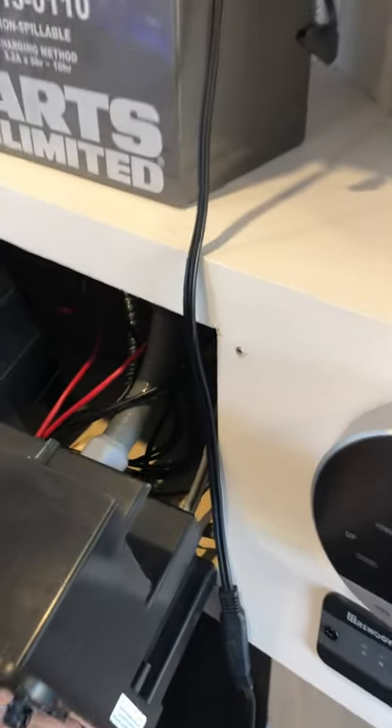I left the electrical panel open here so I could get to it and show you guys.